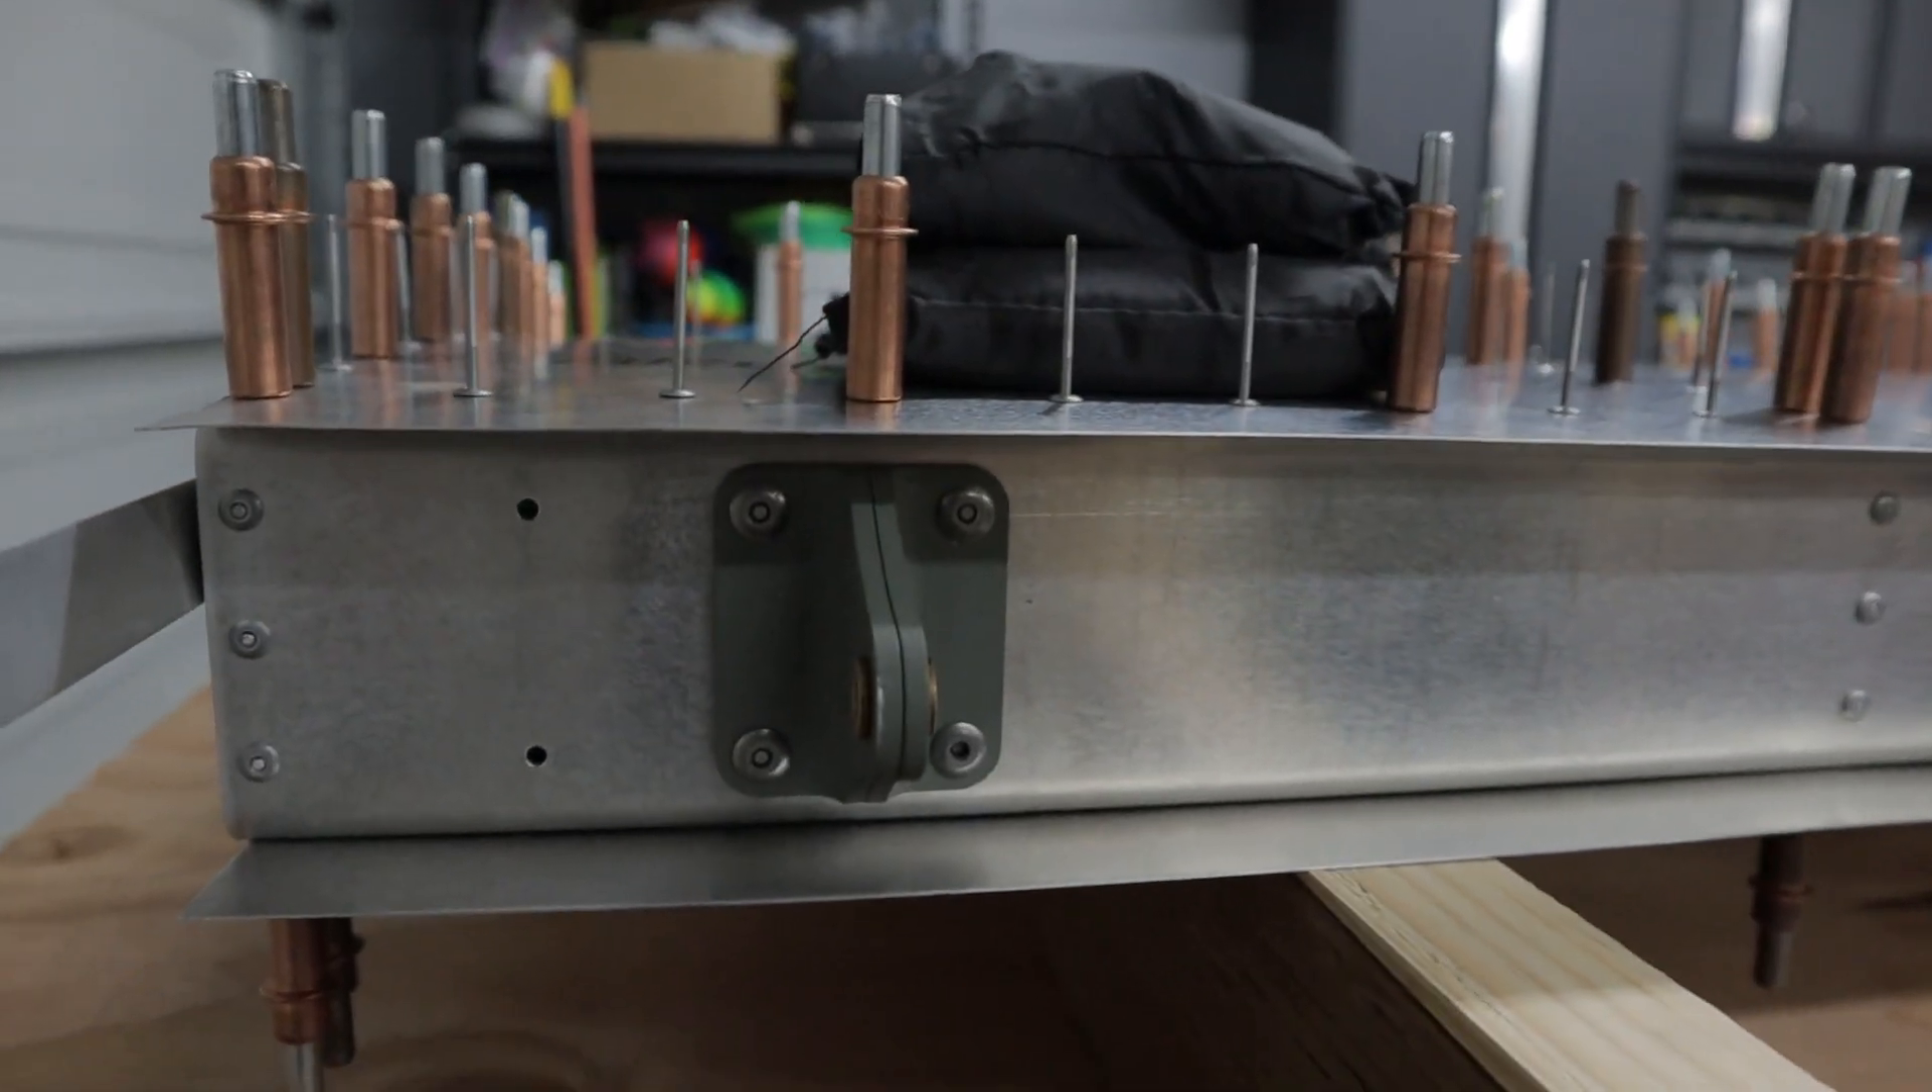And then I went ahead, riveted on the hinges to the spar.